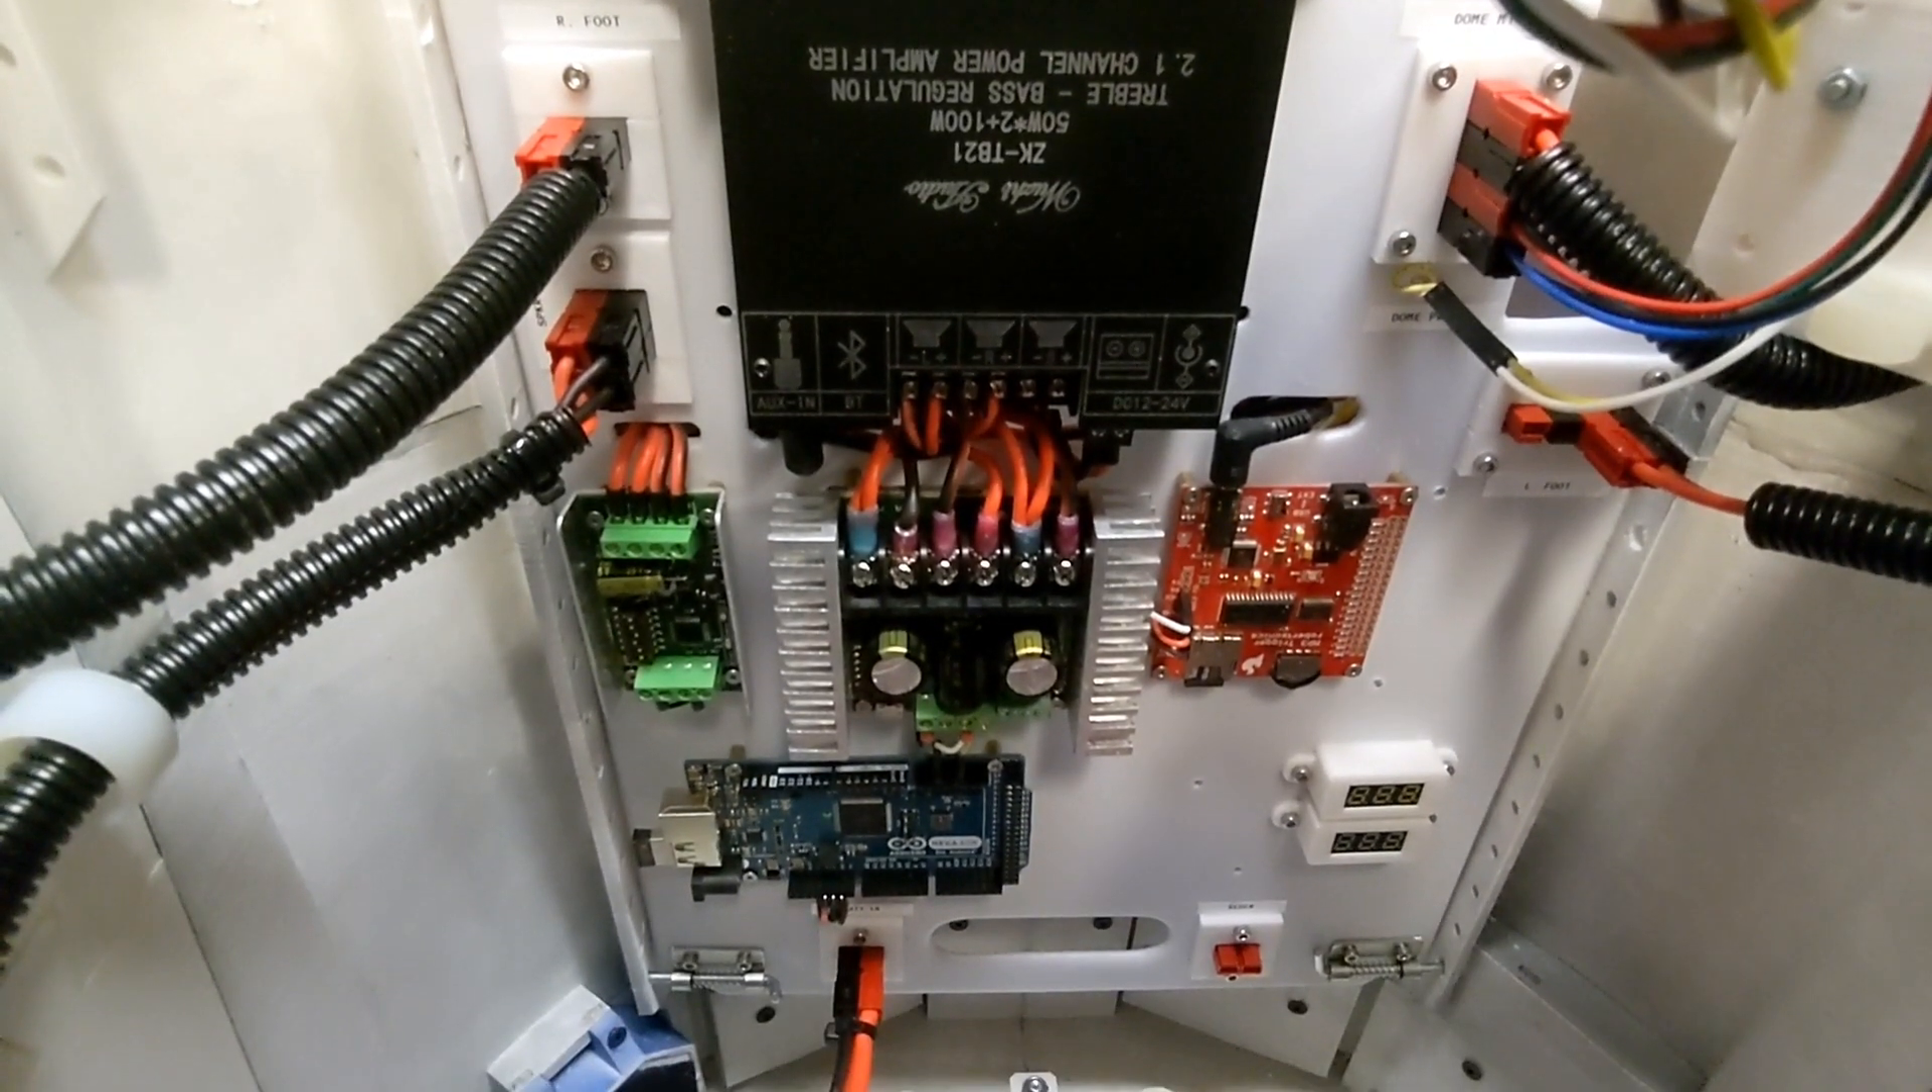Well, it took a bit longer than I expected, like so many parts of this project, but the electronics board is finally complete and installed in R2.